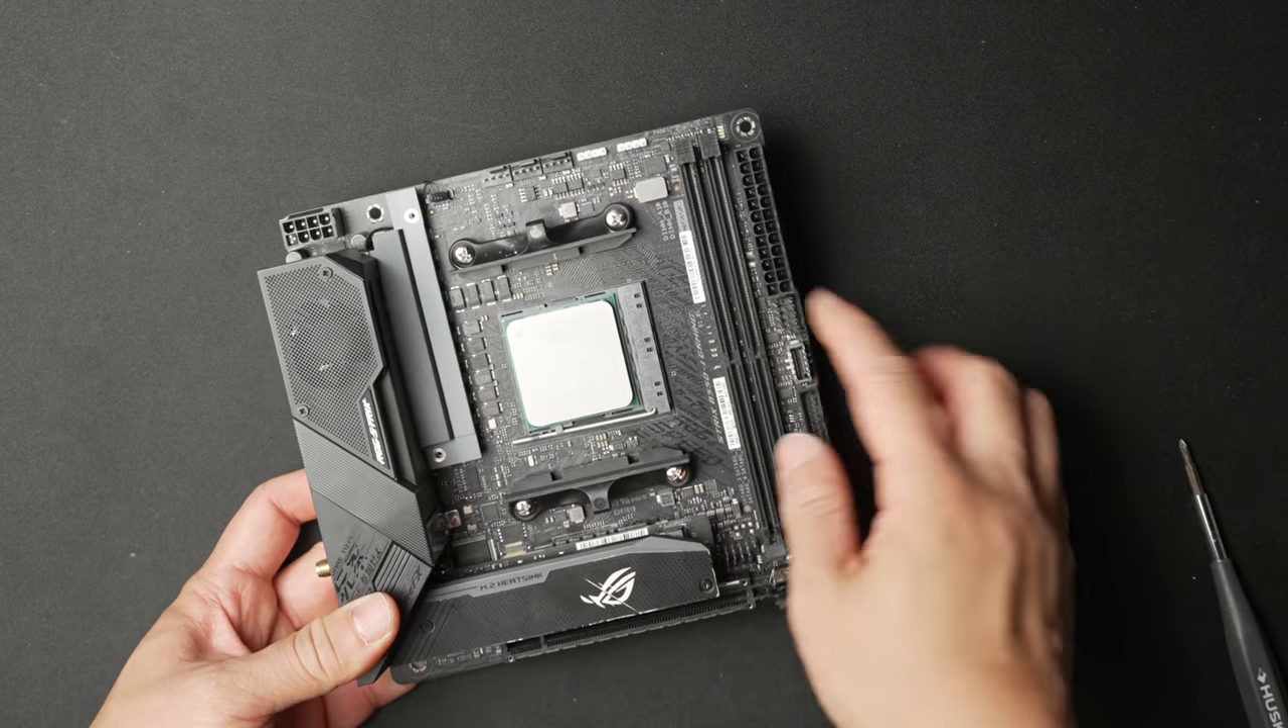We don't have to put the ram on just yet.